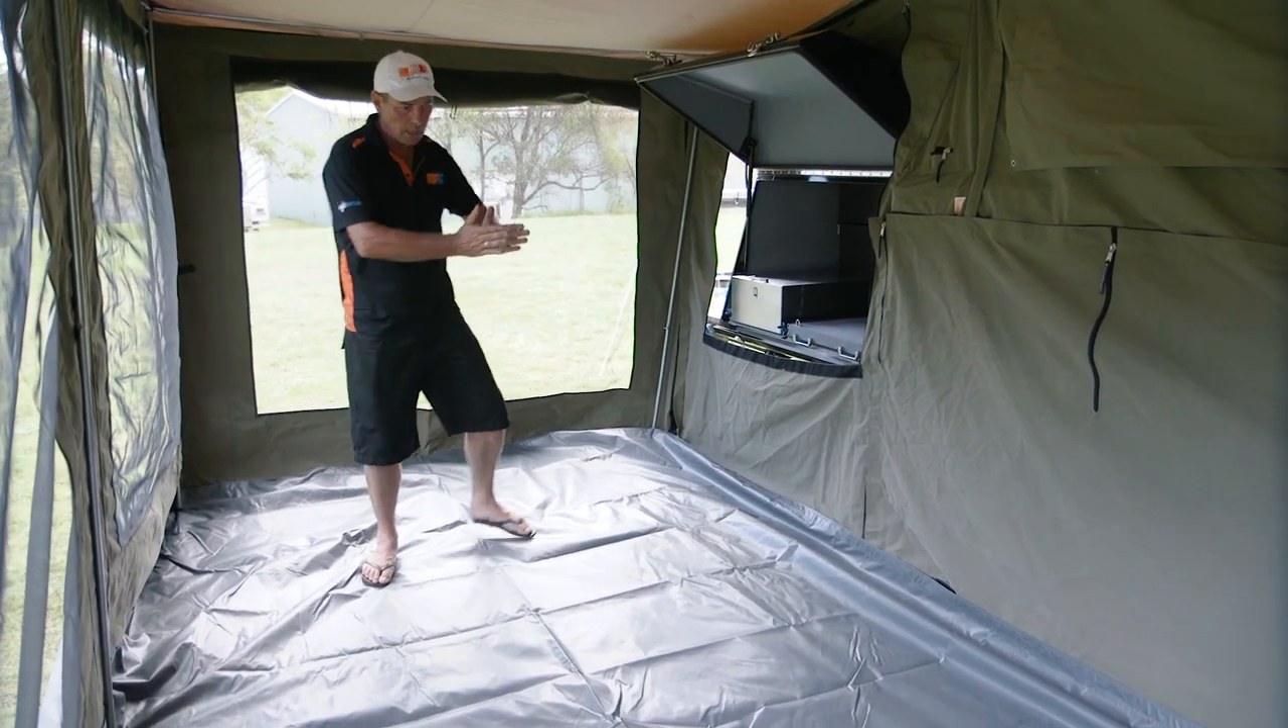There's your PVC floor in and done.